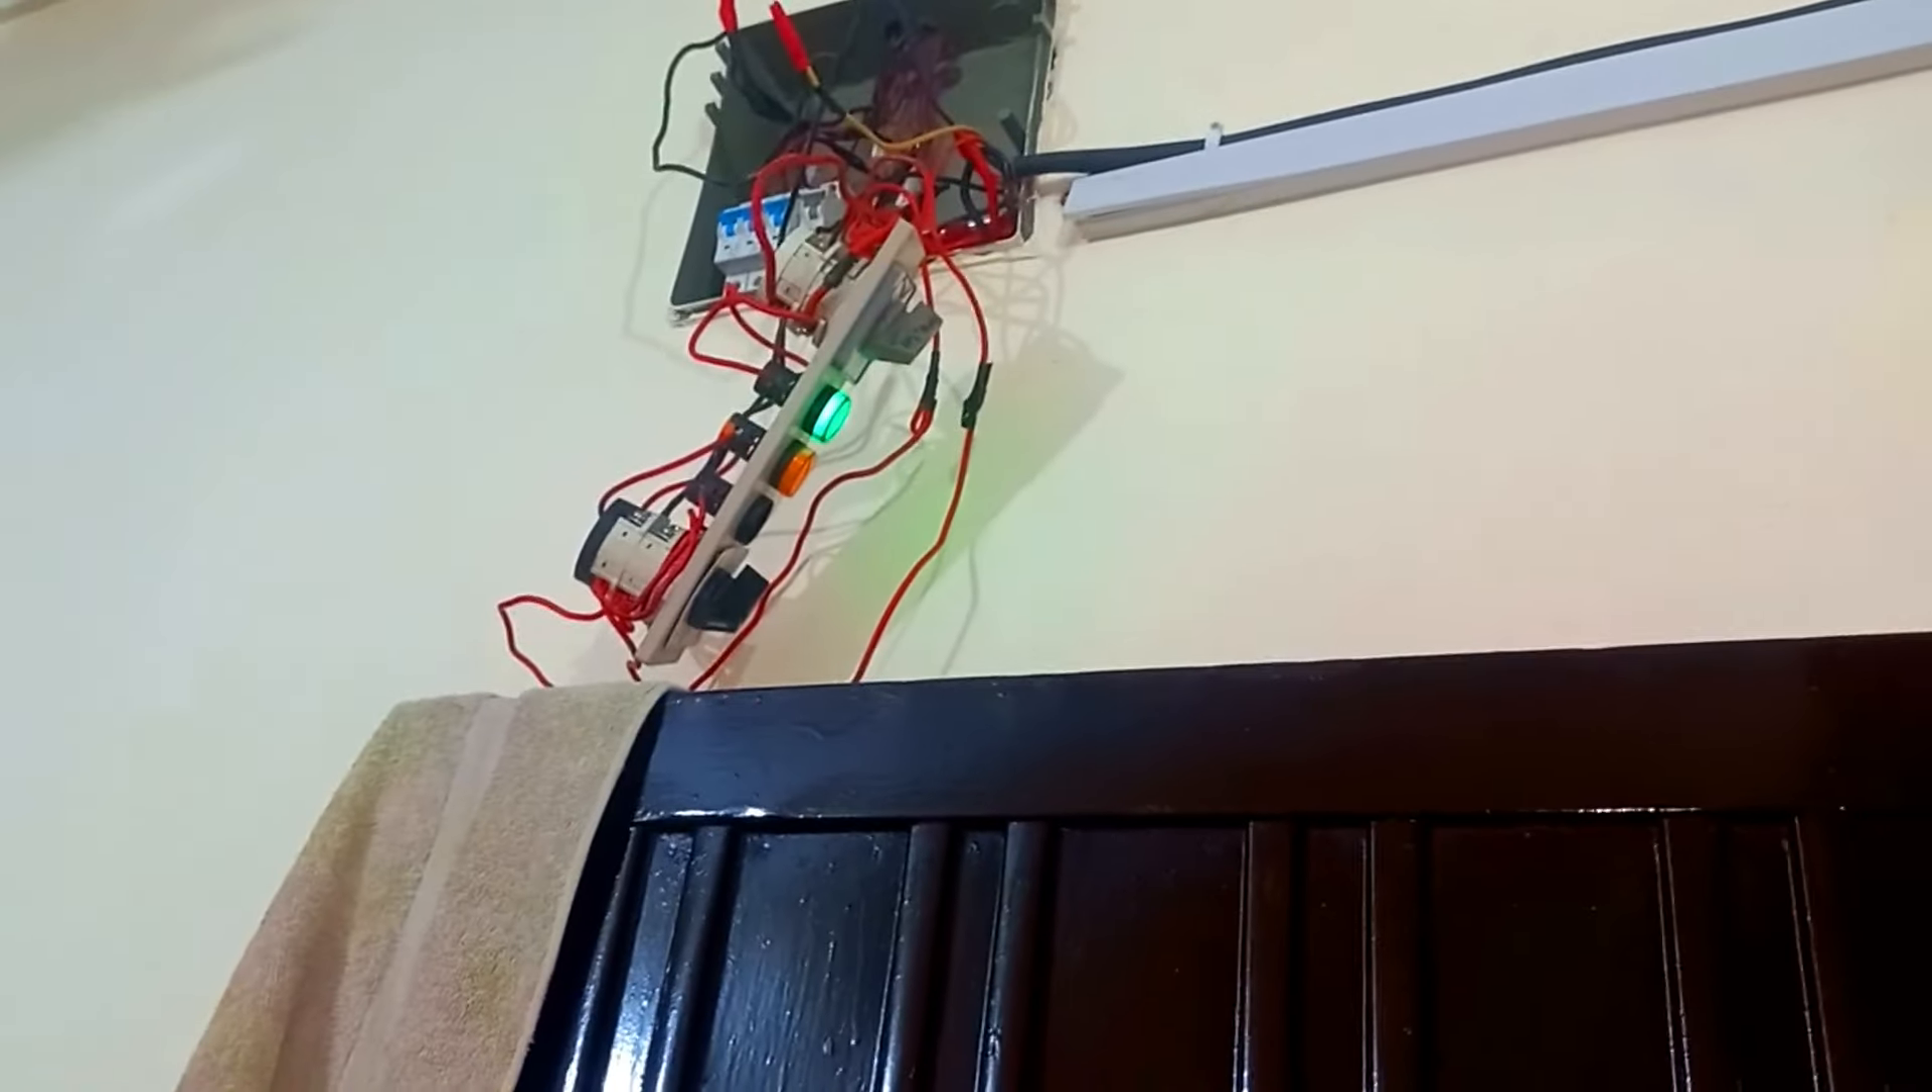یہاں پر ابھی وائرنگ کھلی ہوئی ہے چونکہ انویٹر ہینگ کرنا ہے۔